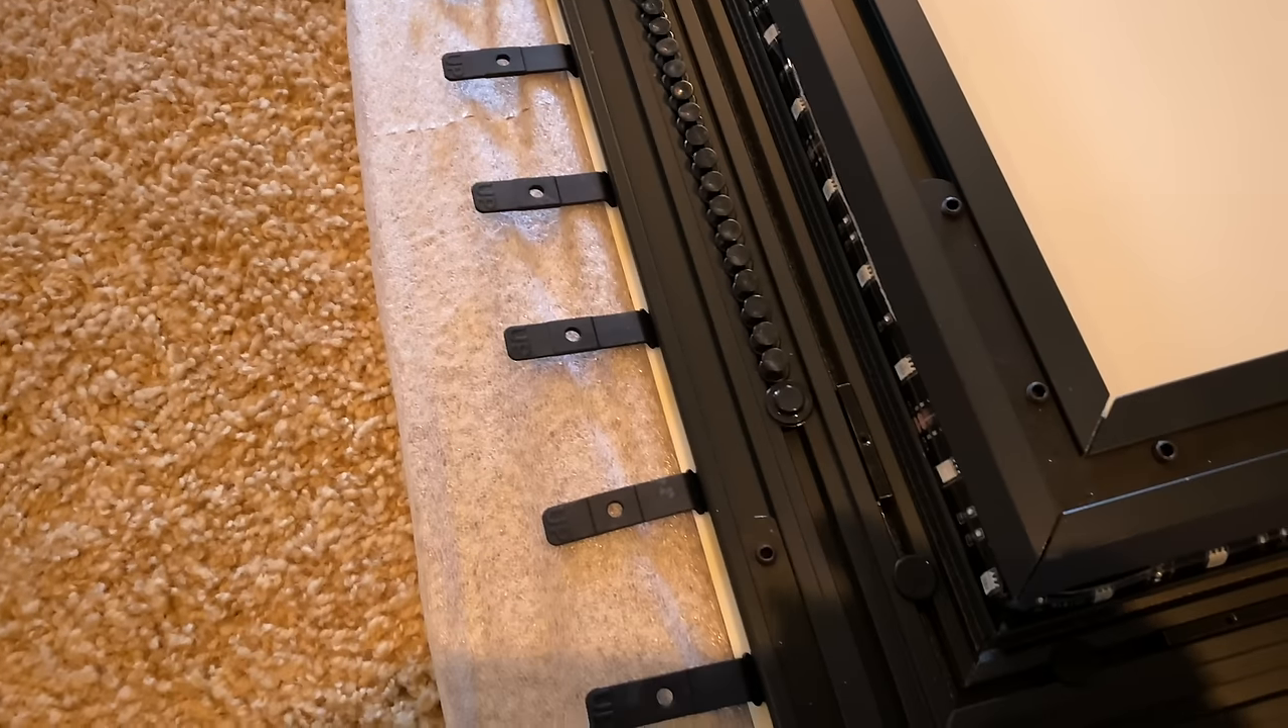All right guys so it looks like we went ahead and finished off getting all these little tabs set up.